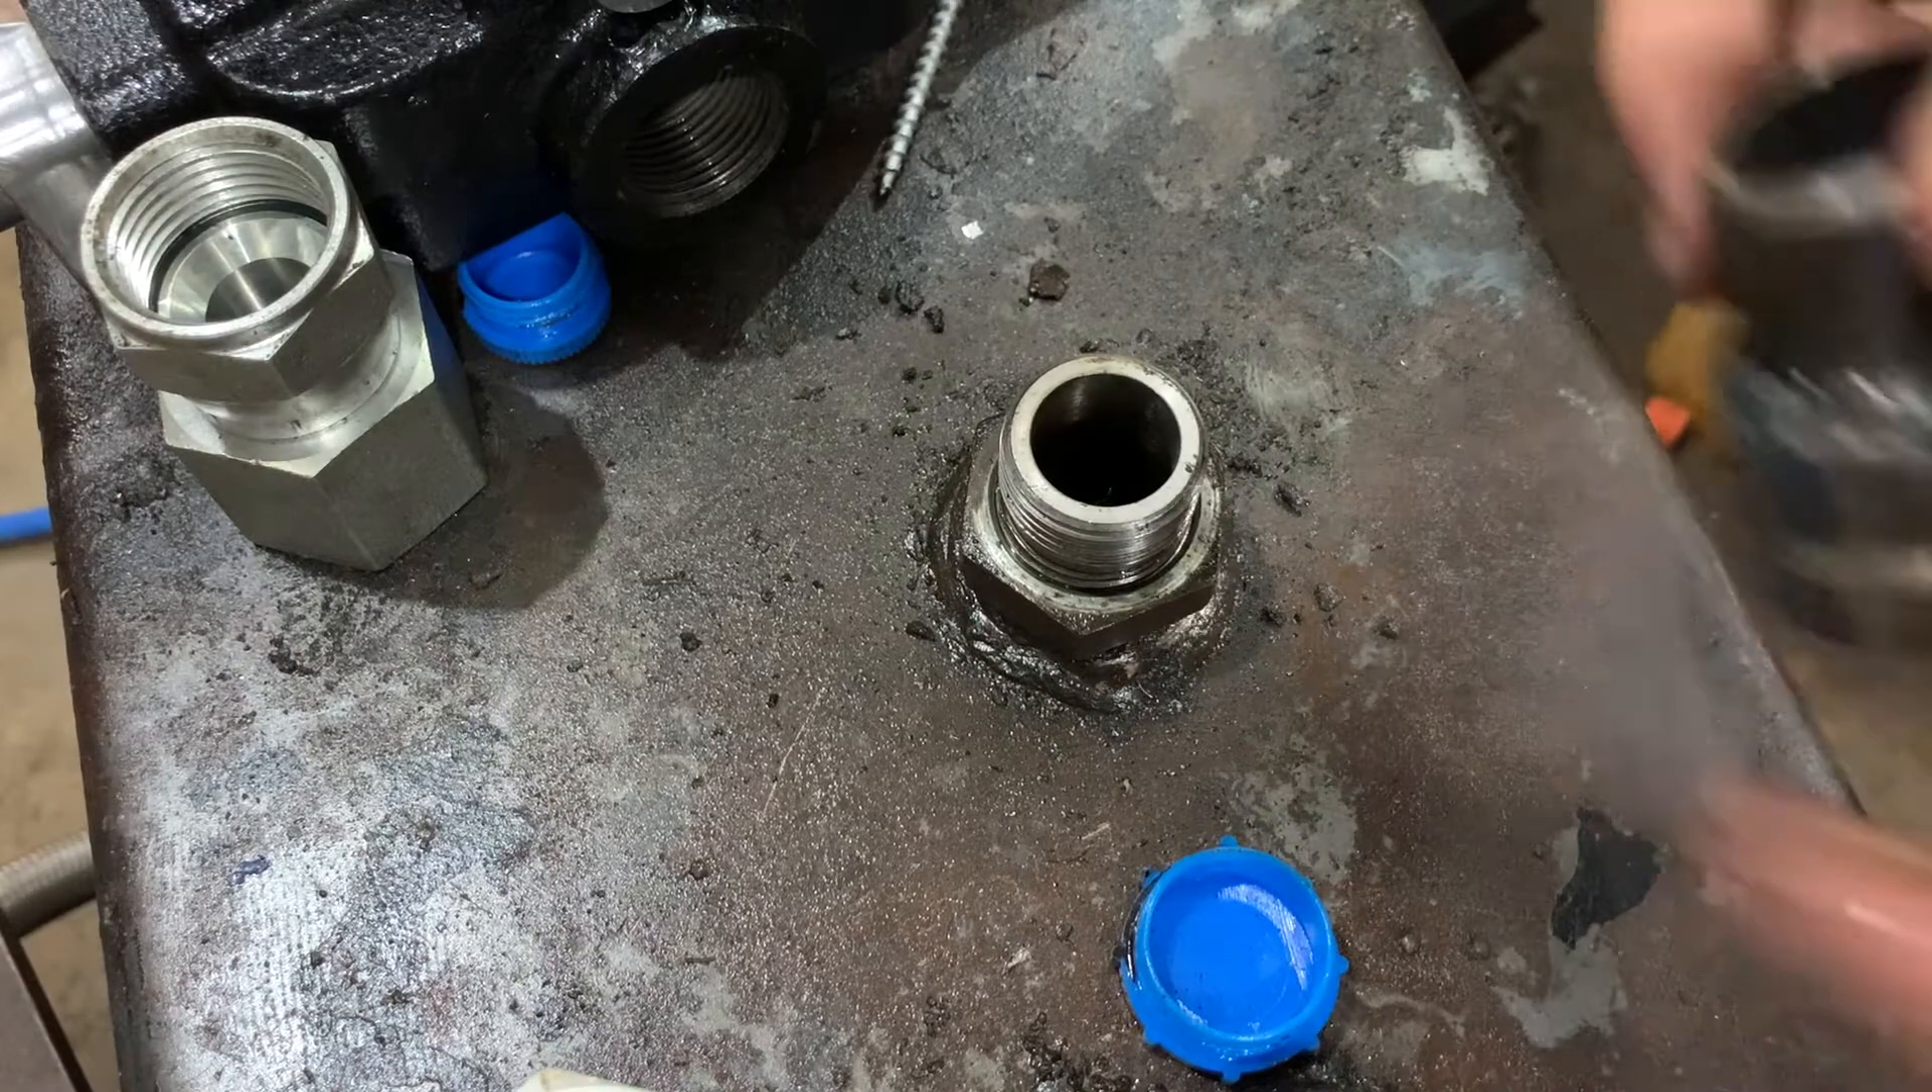All right so we got our fitting done here.